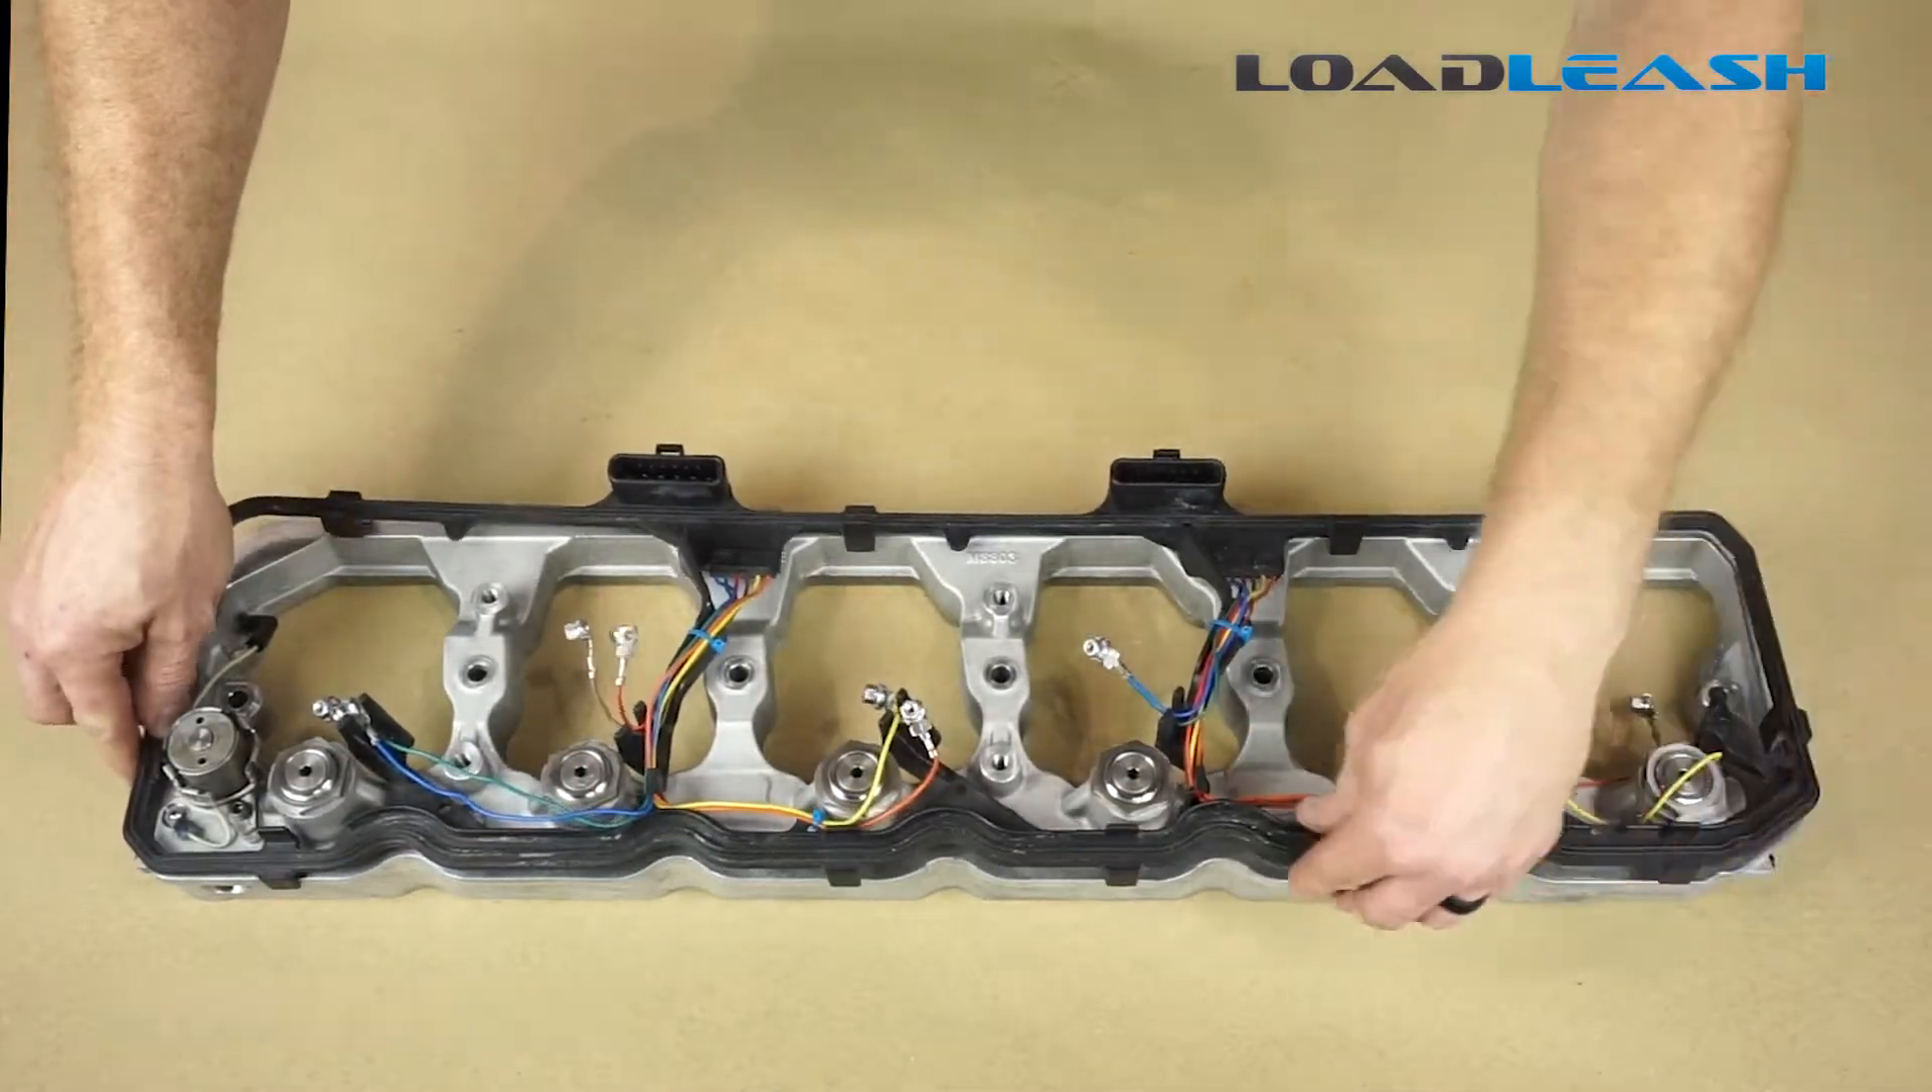Here's the modified gasket and as you can see, it nicely fits around all six of the towers on the load leash engine brake.